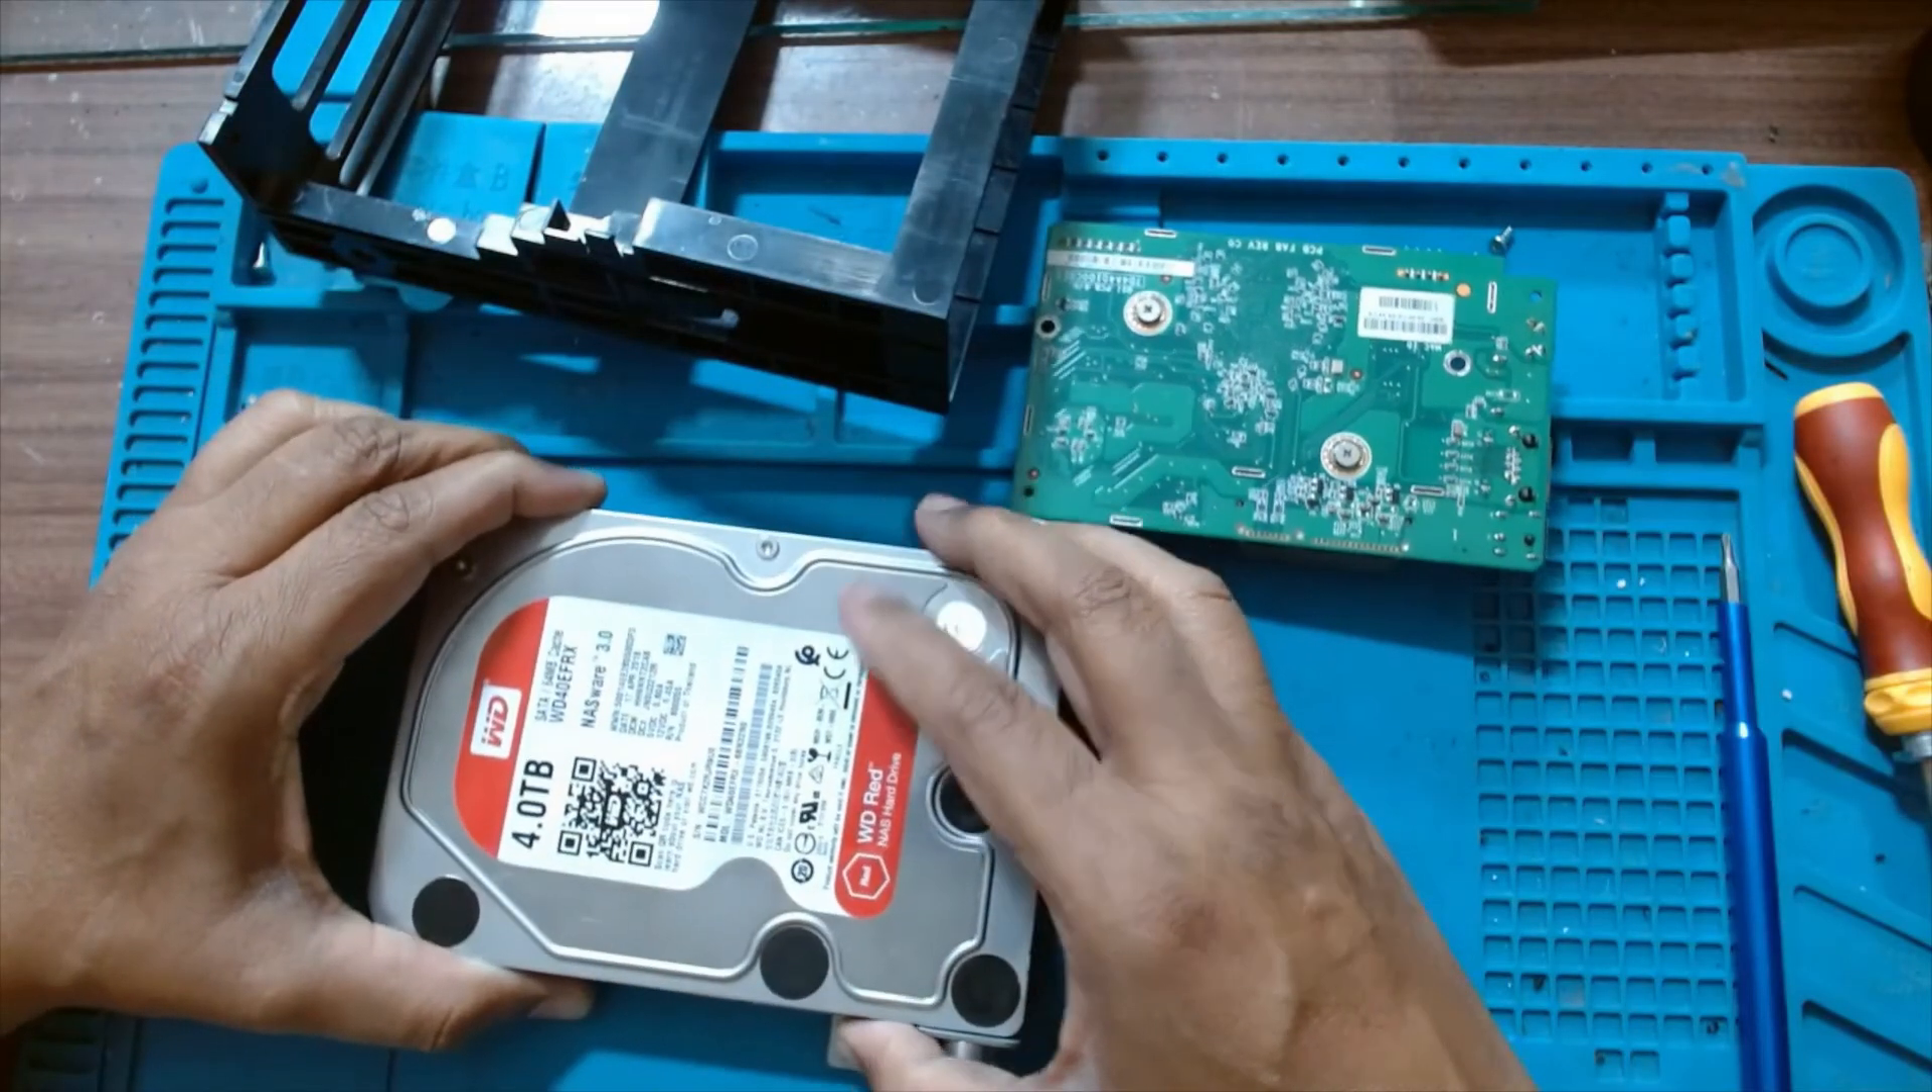The hard drive has come out.